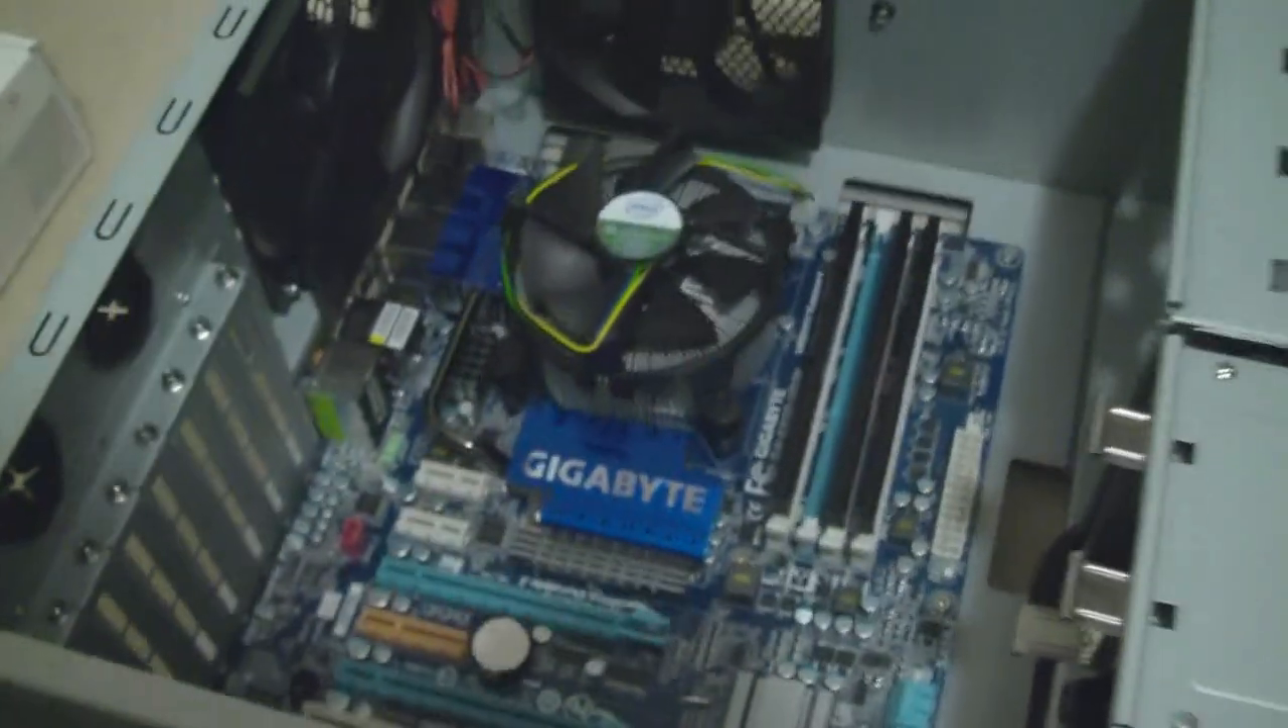Ok now I've got the motherboard in, so now I've got to put in our CD drive and hard drive.